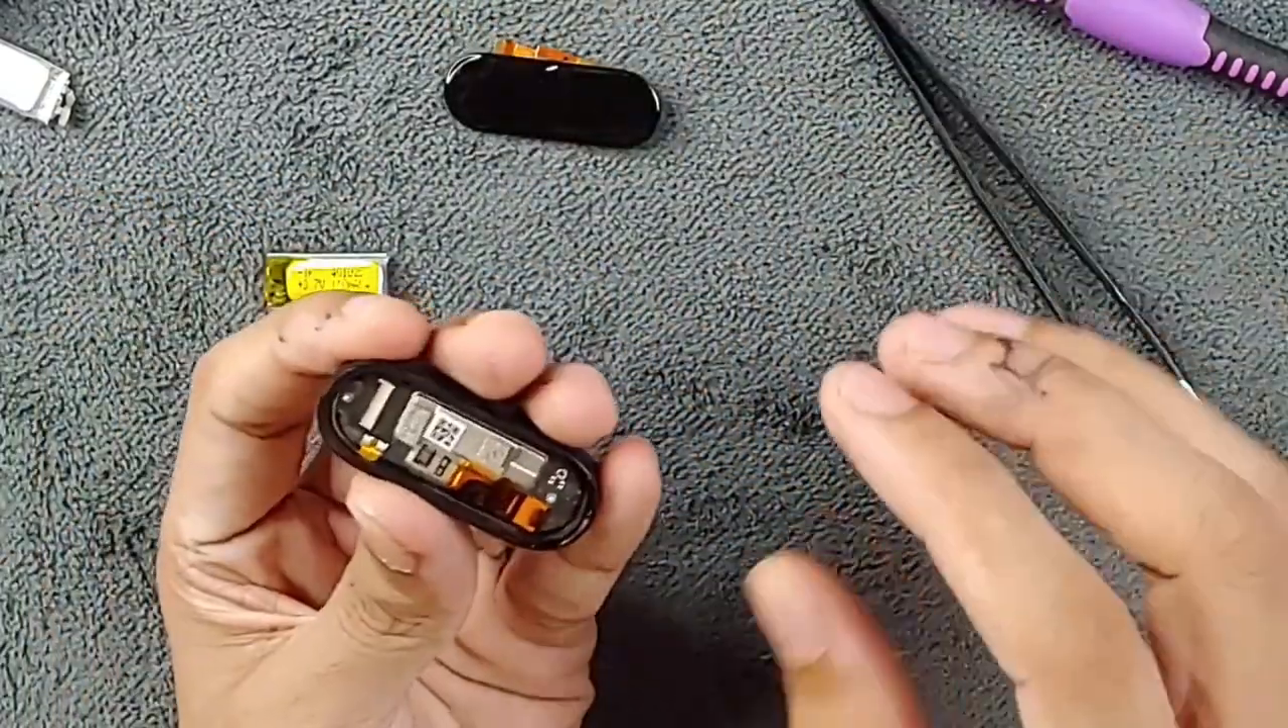So we successfully removed the display and it's not damaged actually.